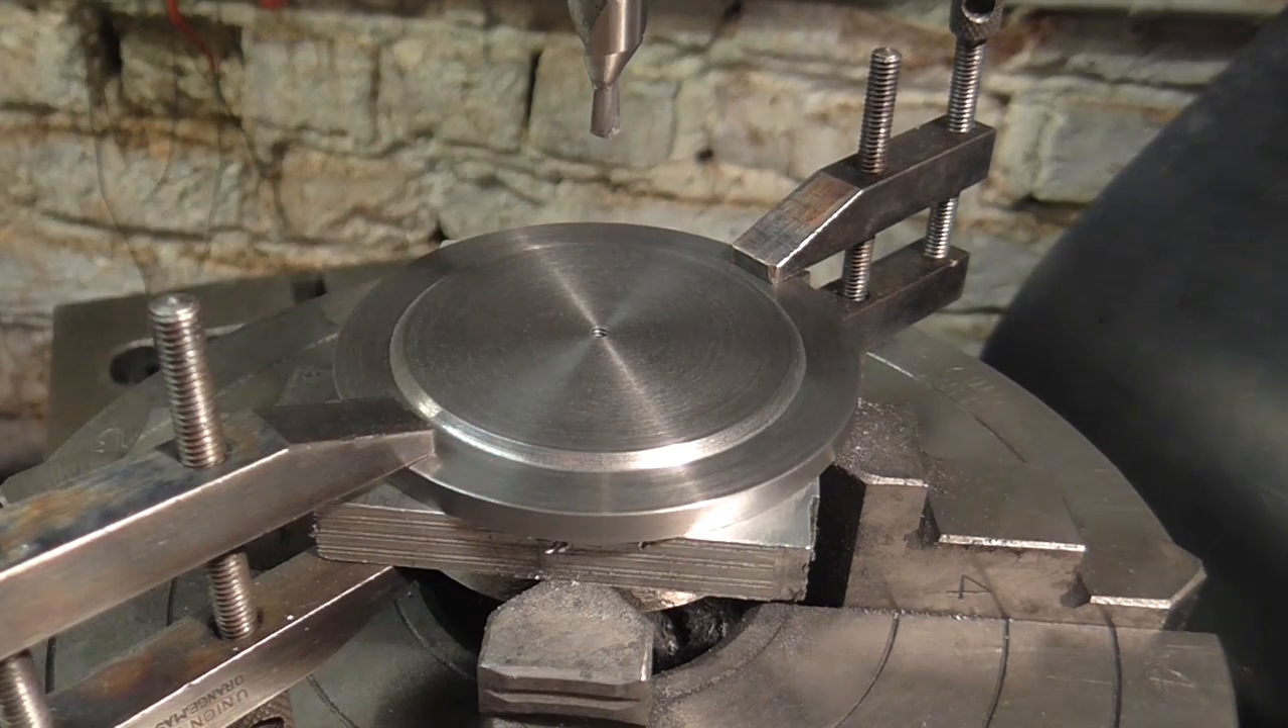So the clamps are in position and in part two I found the centre of the fixture and that is where I am now.